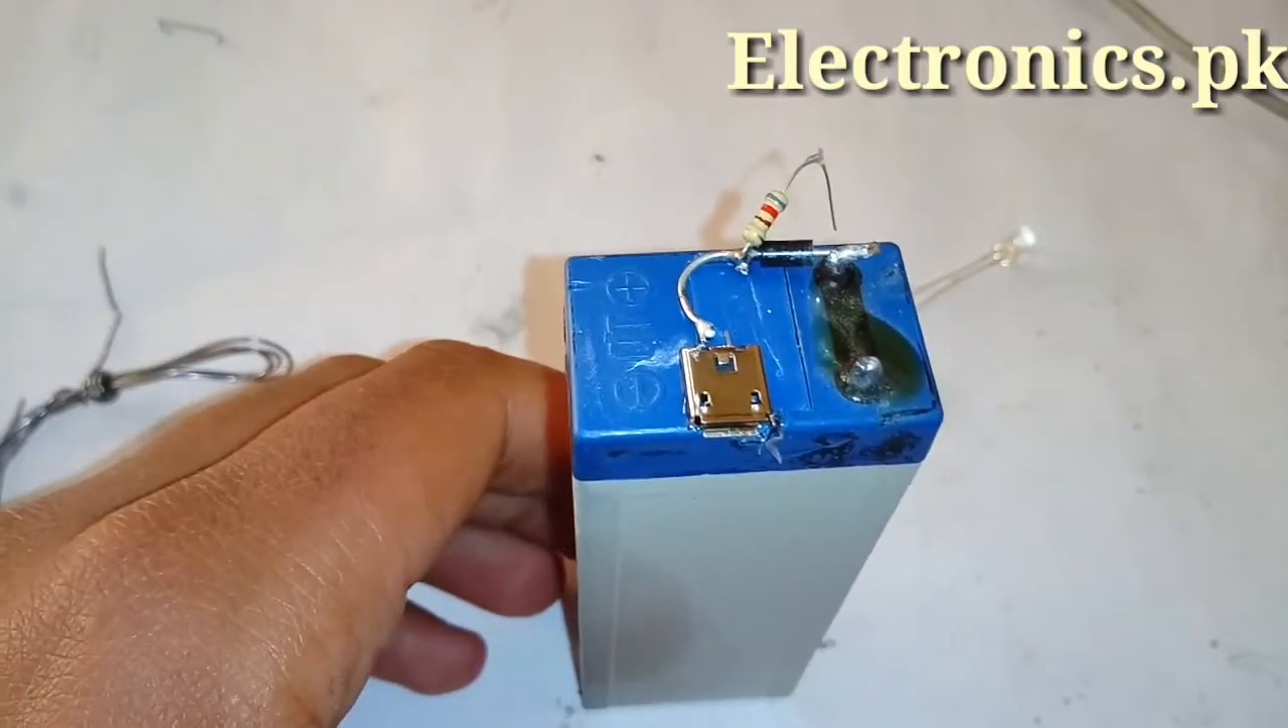آپ دیکھ سکتے ہیں کہ میں نے یہاں پر جیک فٹ کر دی ہے۔